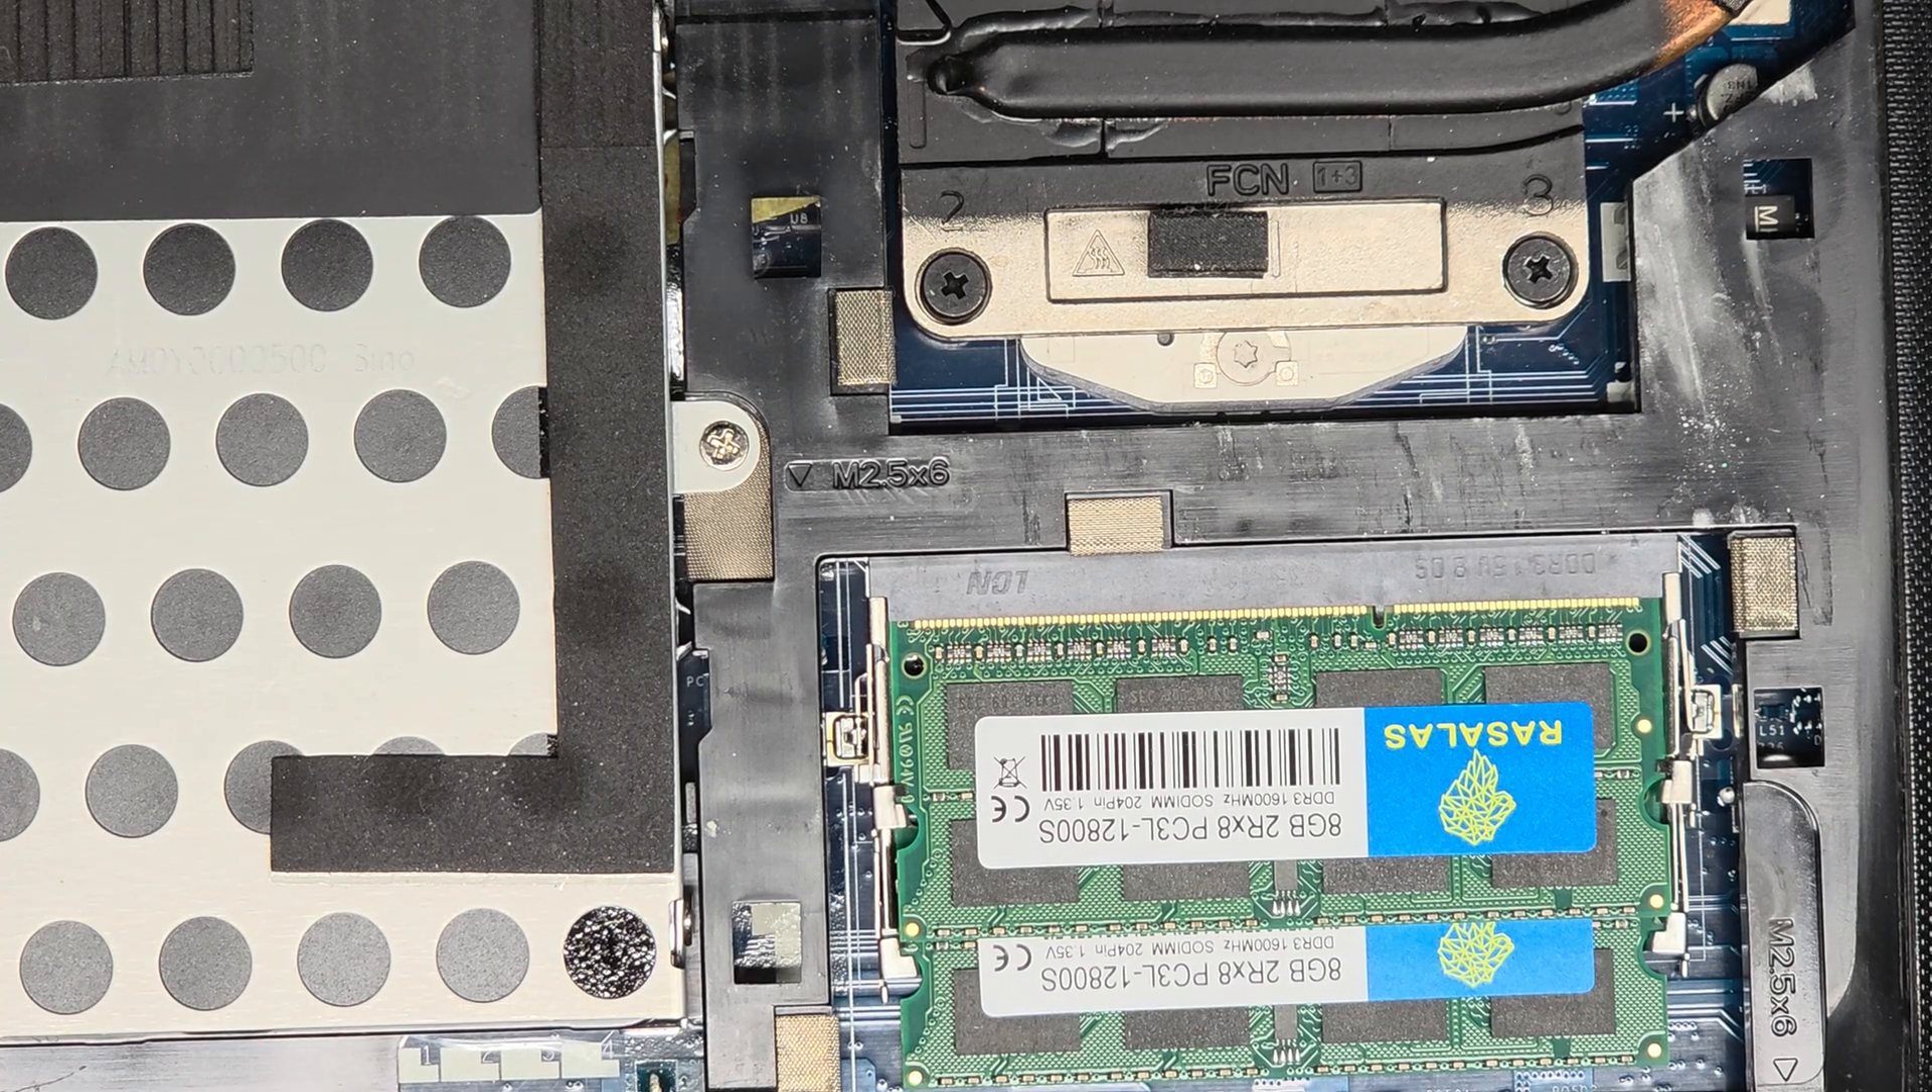We got the two sticks of RAM in place.